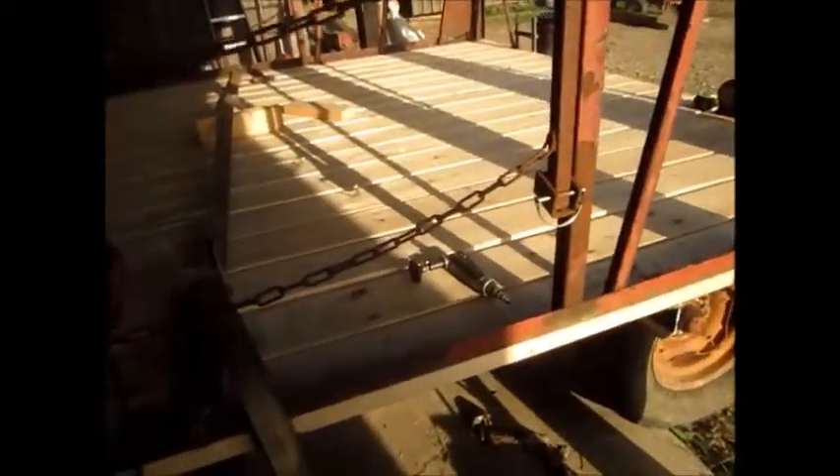Alright. So I got the deck on.